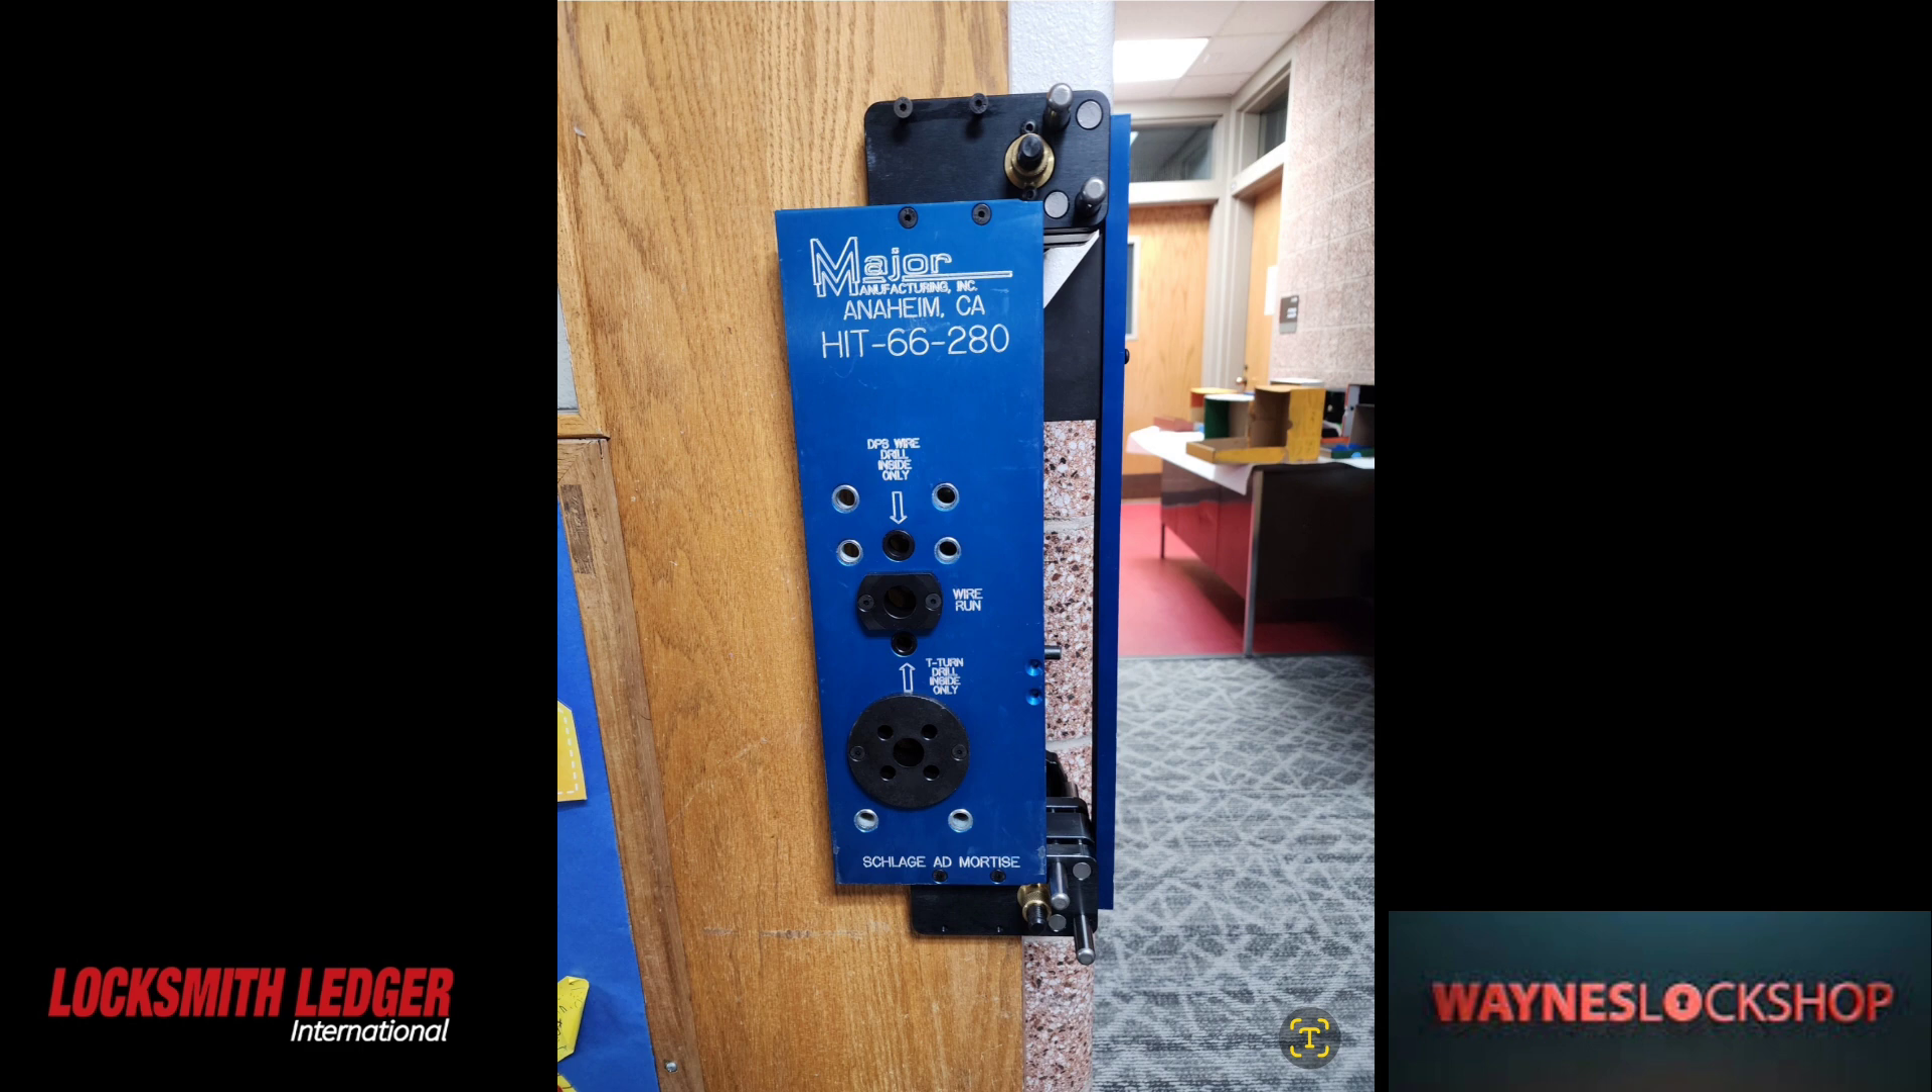This is what the jig looks like when it's actually completely installed on the door.